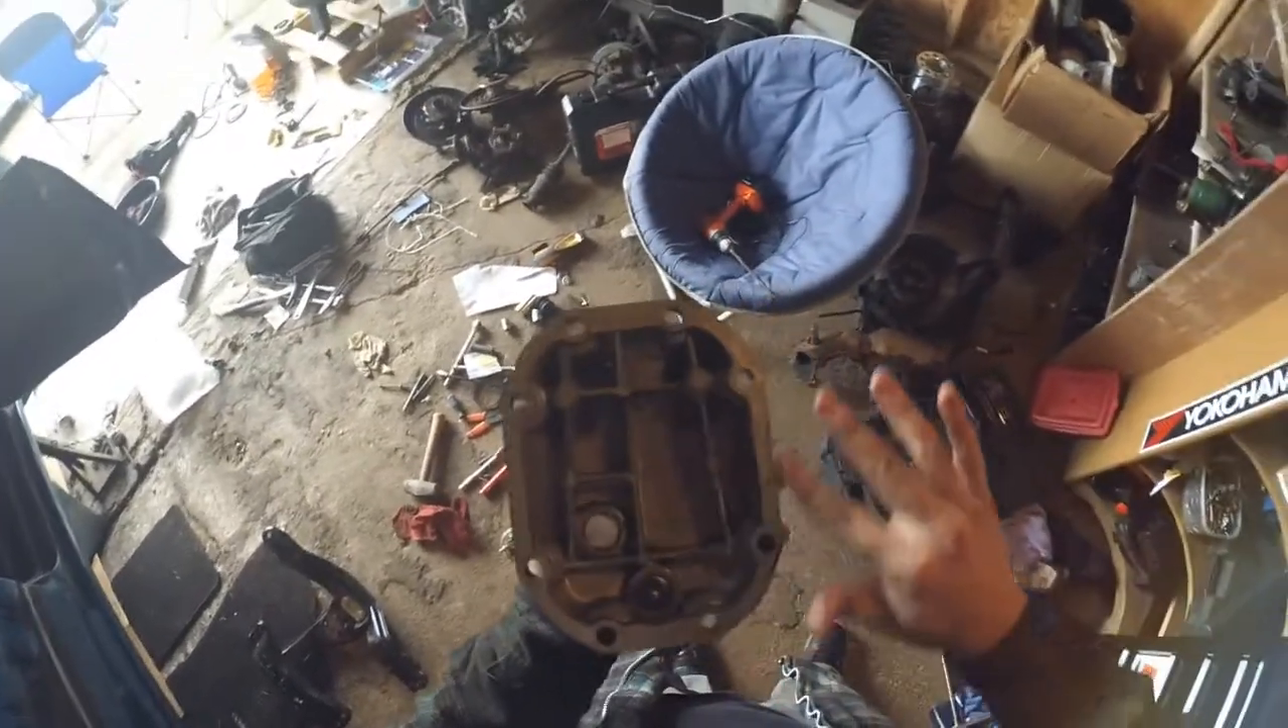I still need to get the actual gasket to go around this around this edge.